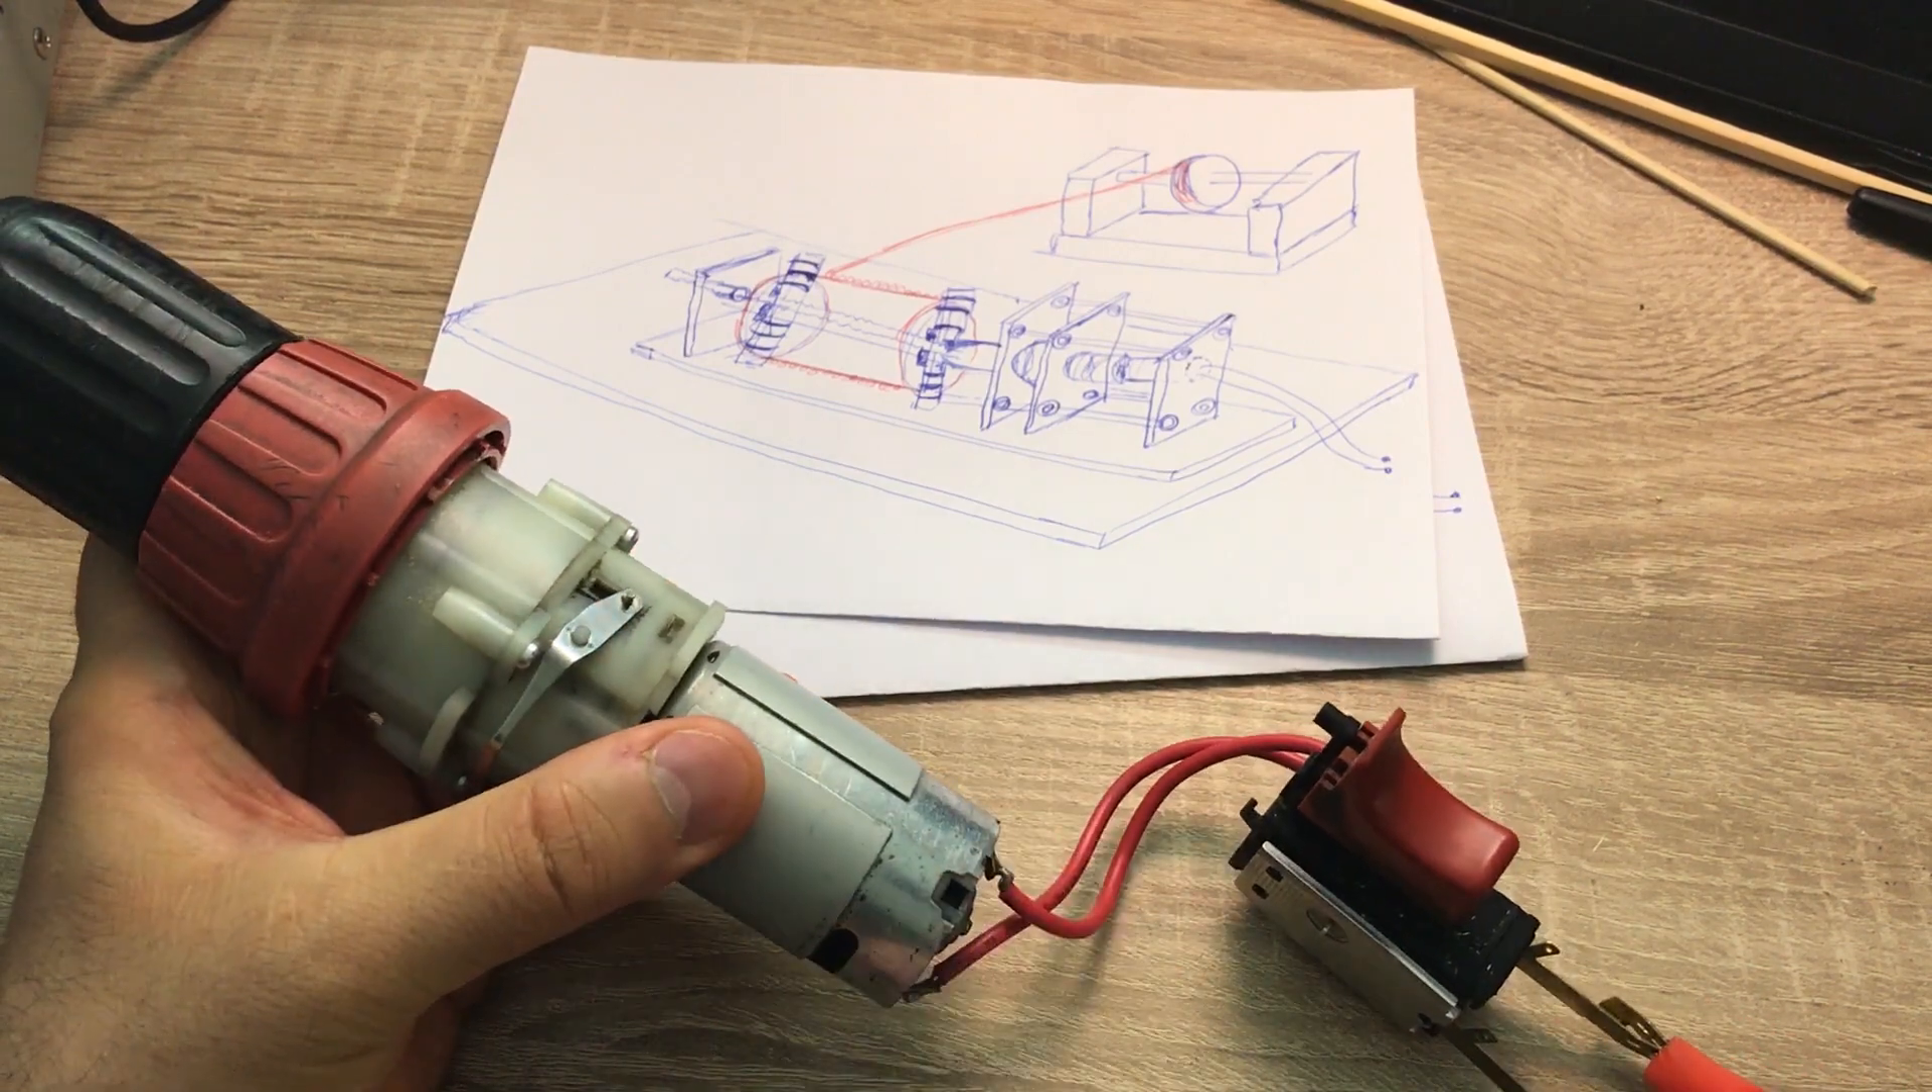So I found an old drill next to our garbage collection unit, I removed the cover and these are the internal parts, a gearbox, a motor and a switch to control the speed of rotation.